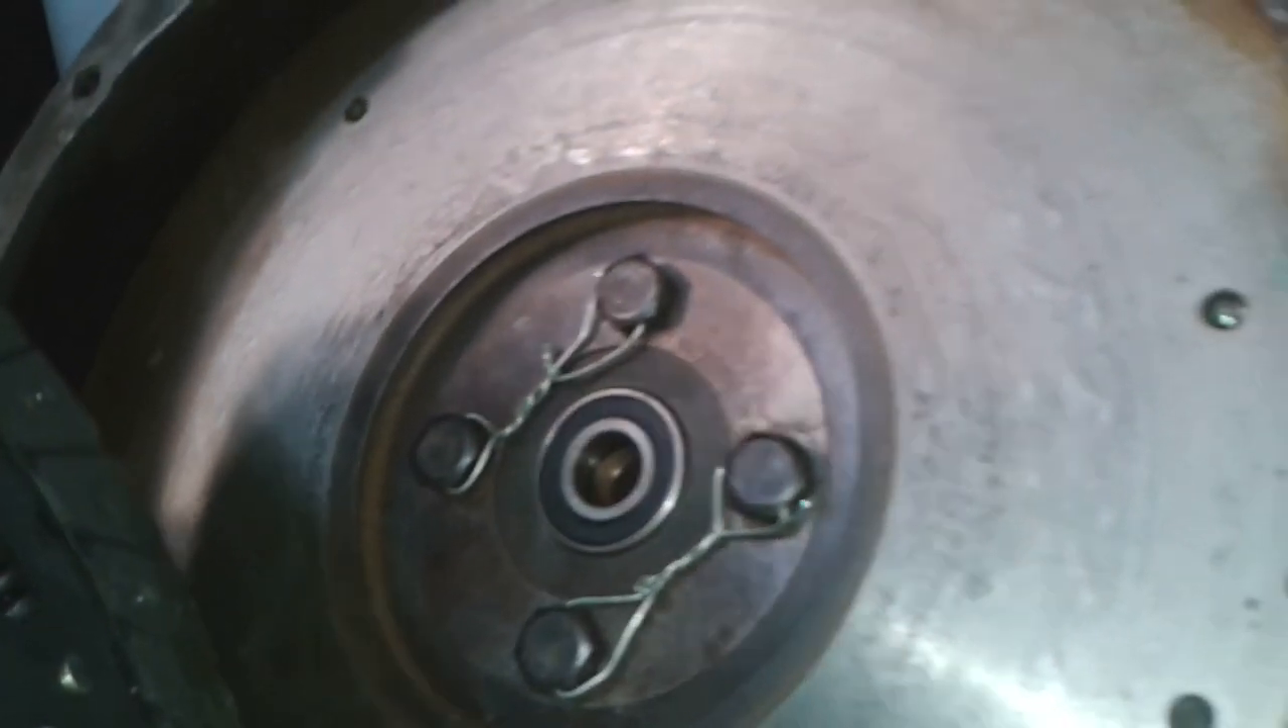There's the safety wire in place so i can sleep.